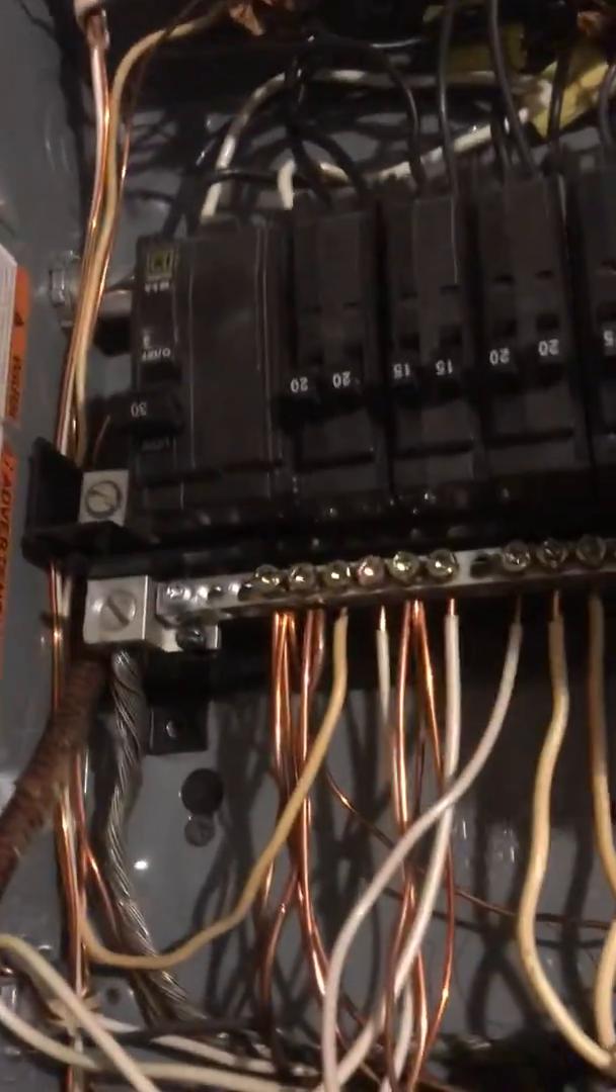I got the cover off already obviously.